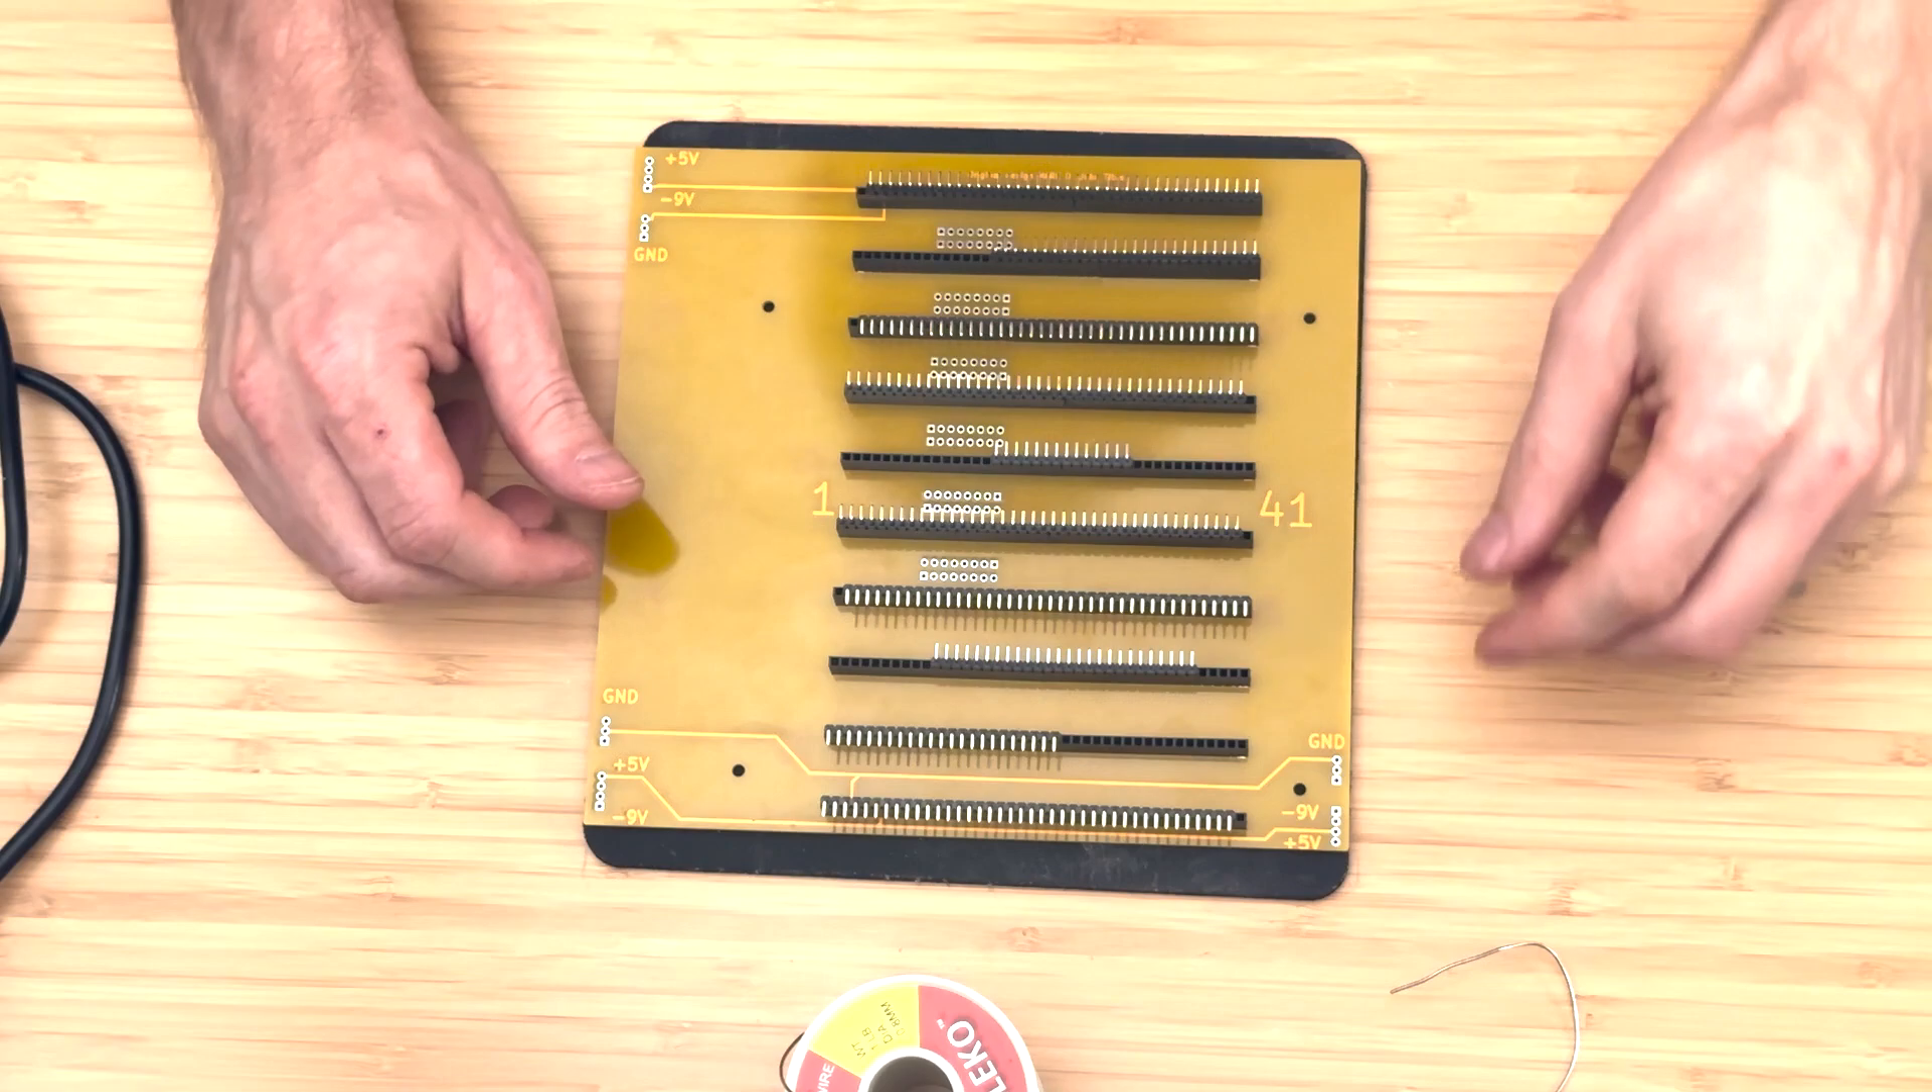With all the headers now installed, we move on to installing the power connectors.